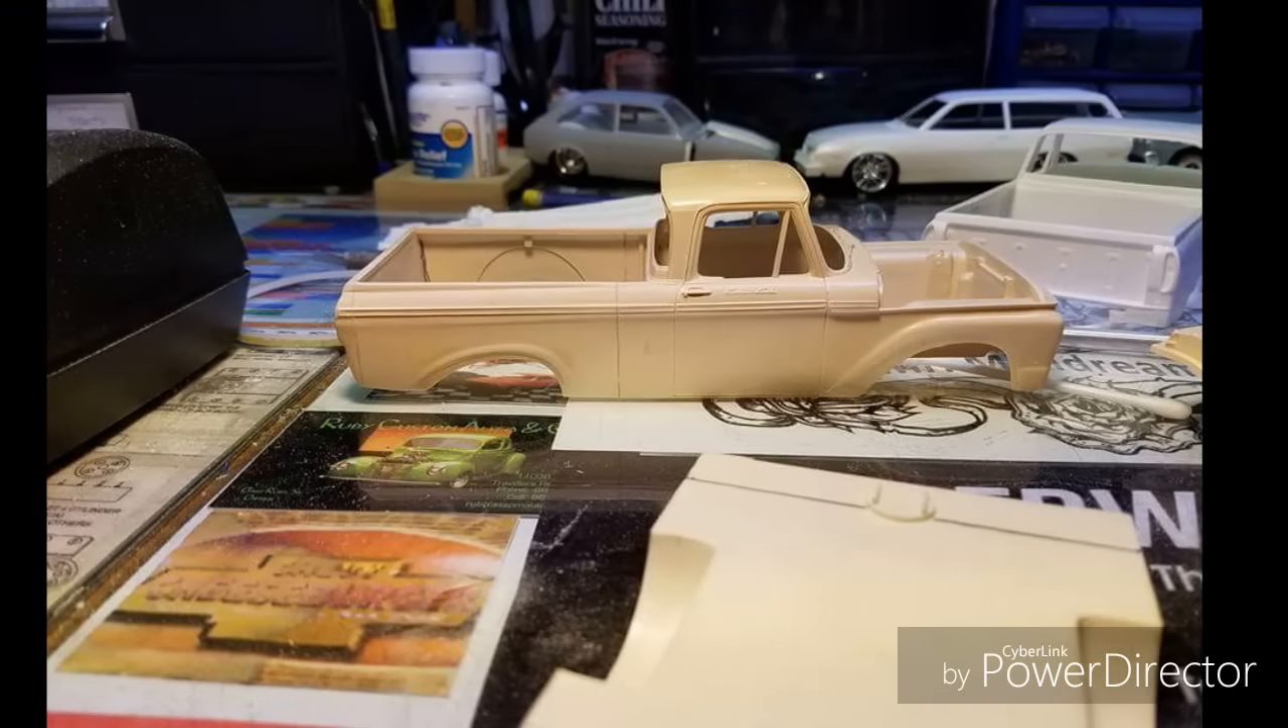And, there's the short bed back together.